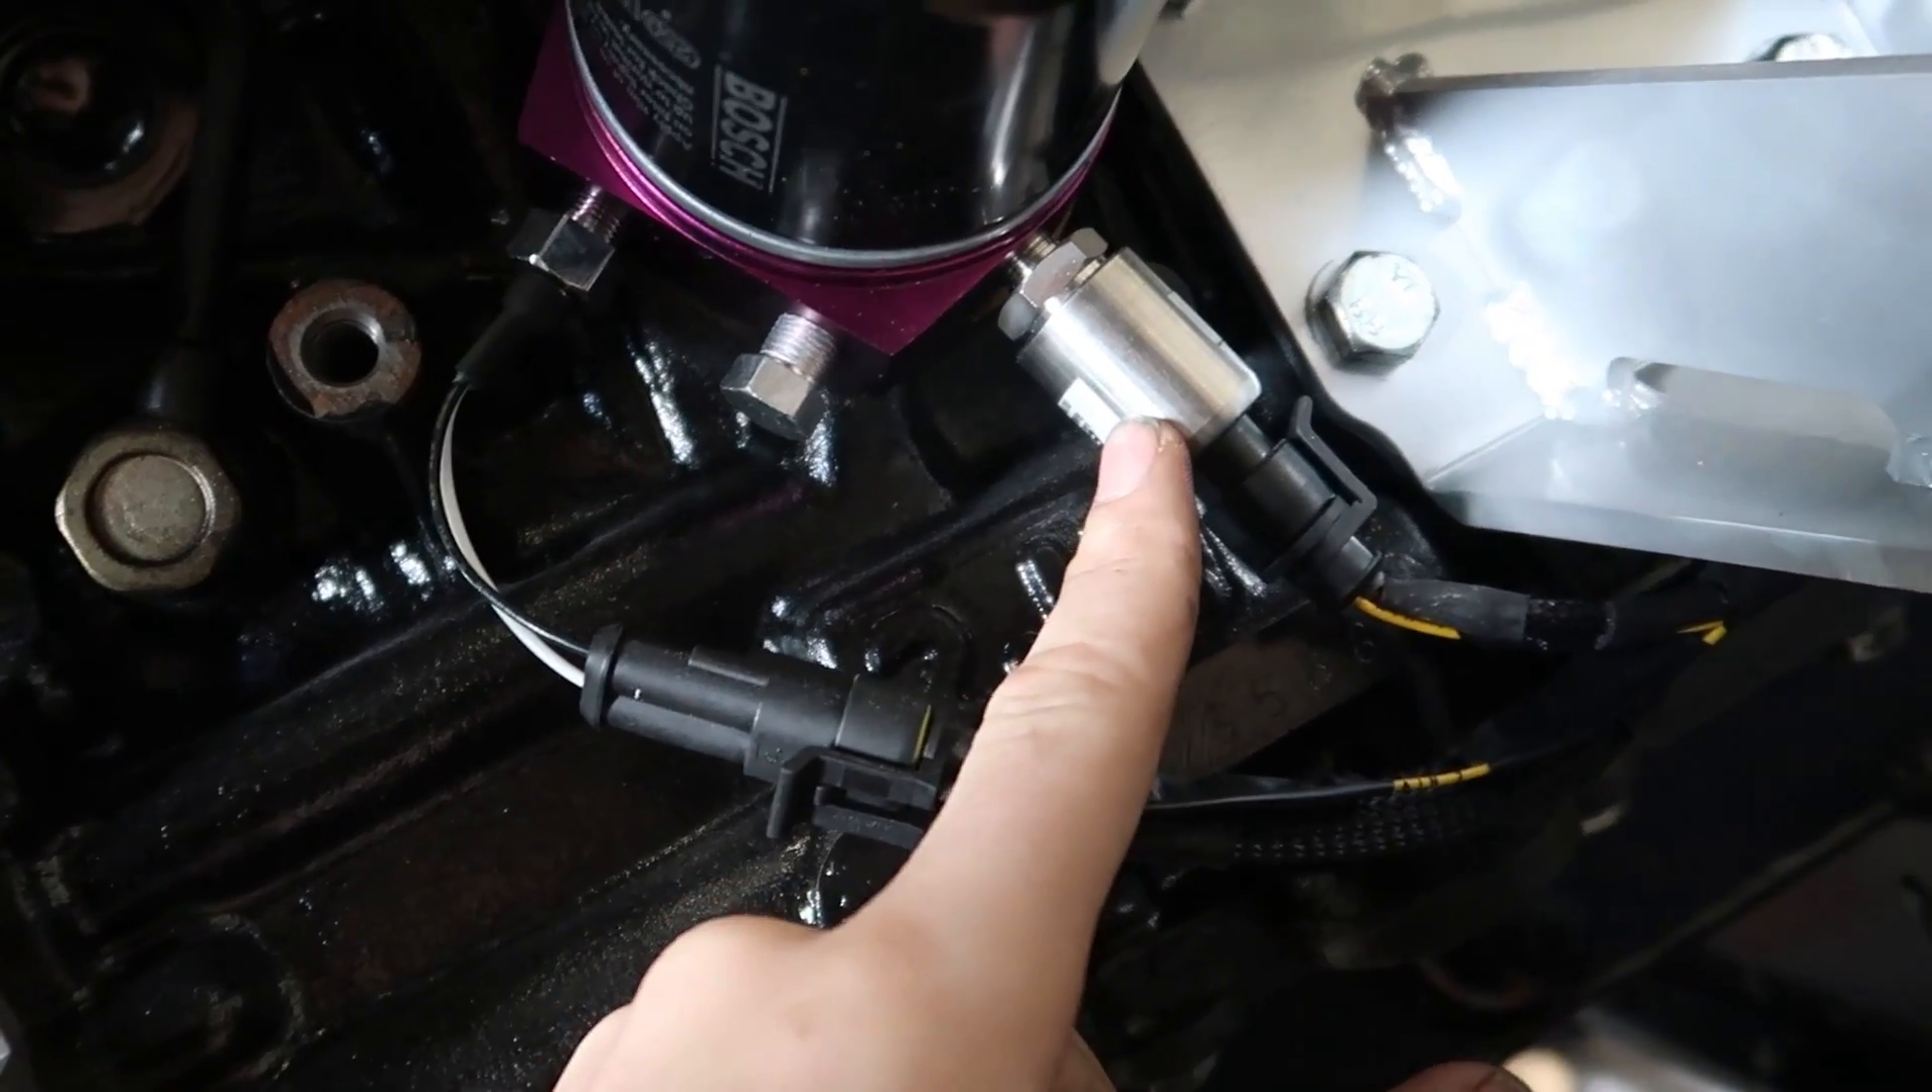I've got the oil pressure sensor that's all wired in.